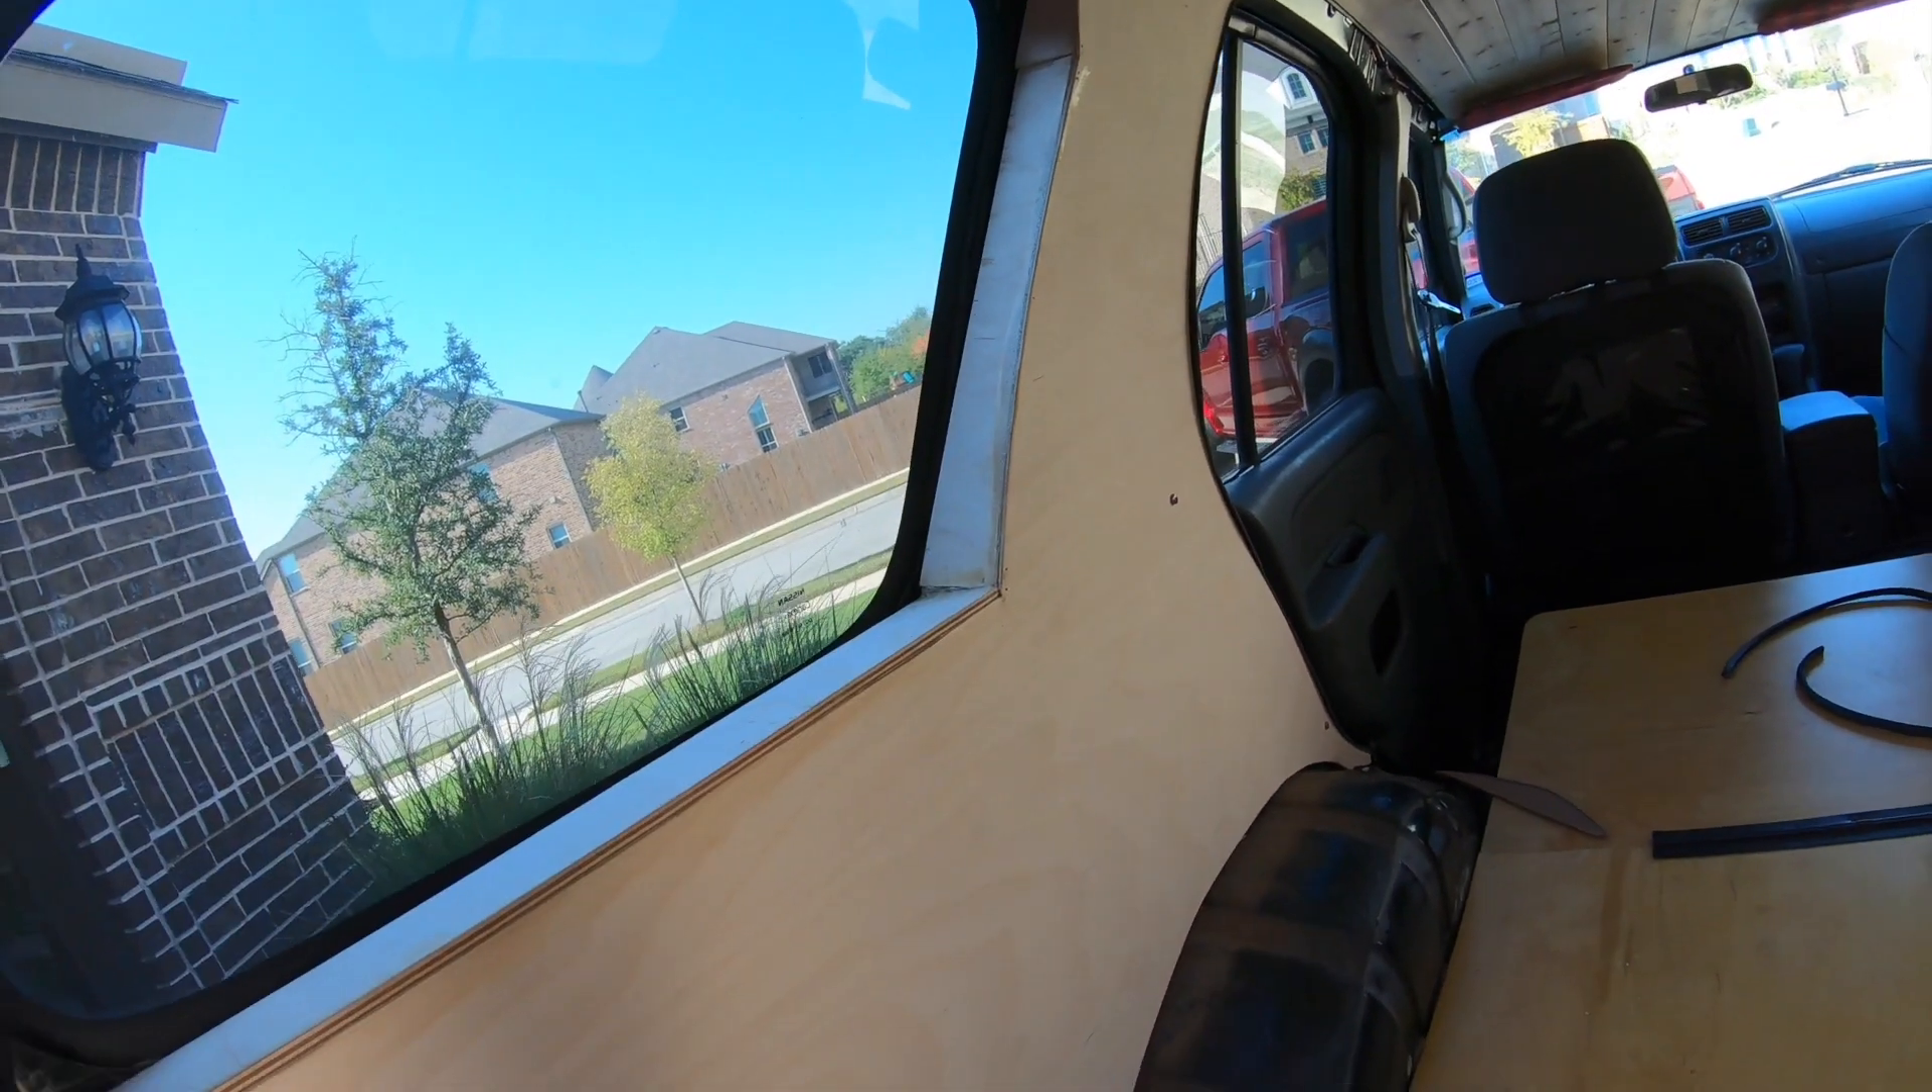We've got quarter inch or six millimeter wood covering up the sides here. We're going to need to do a little bit of sanding on that.